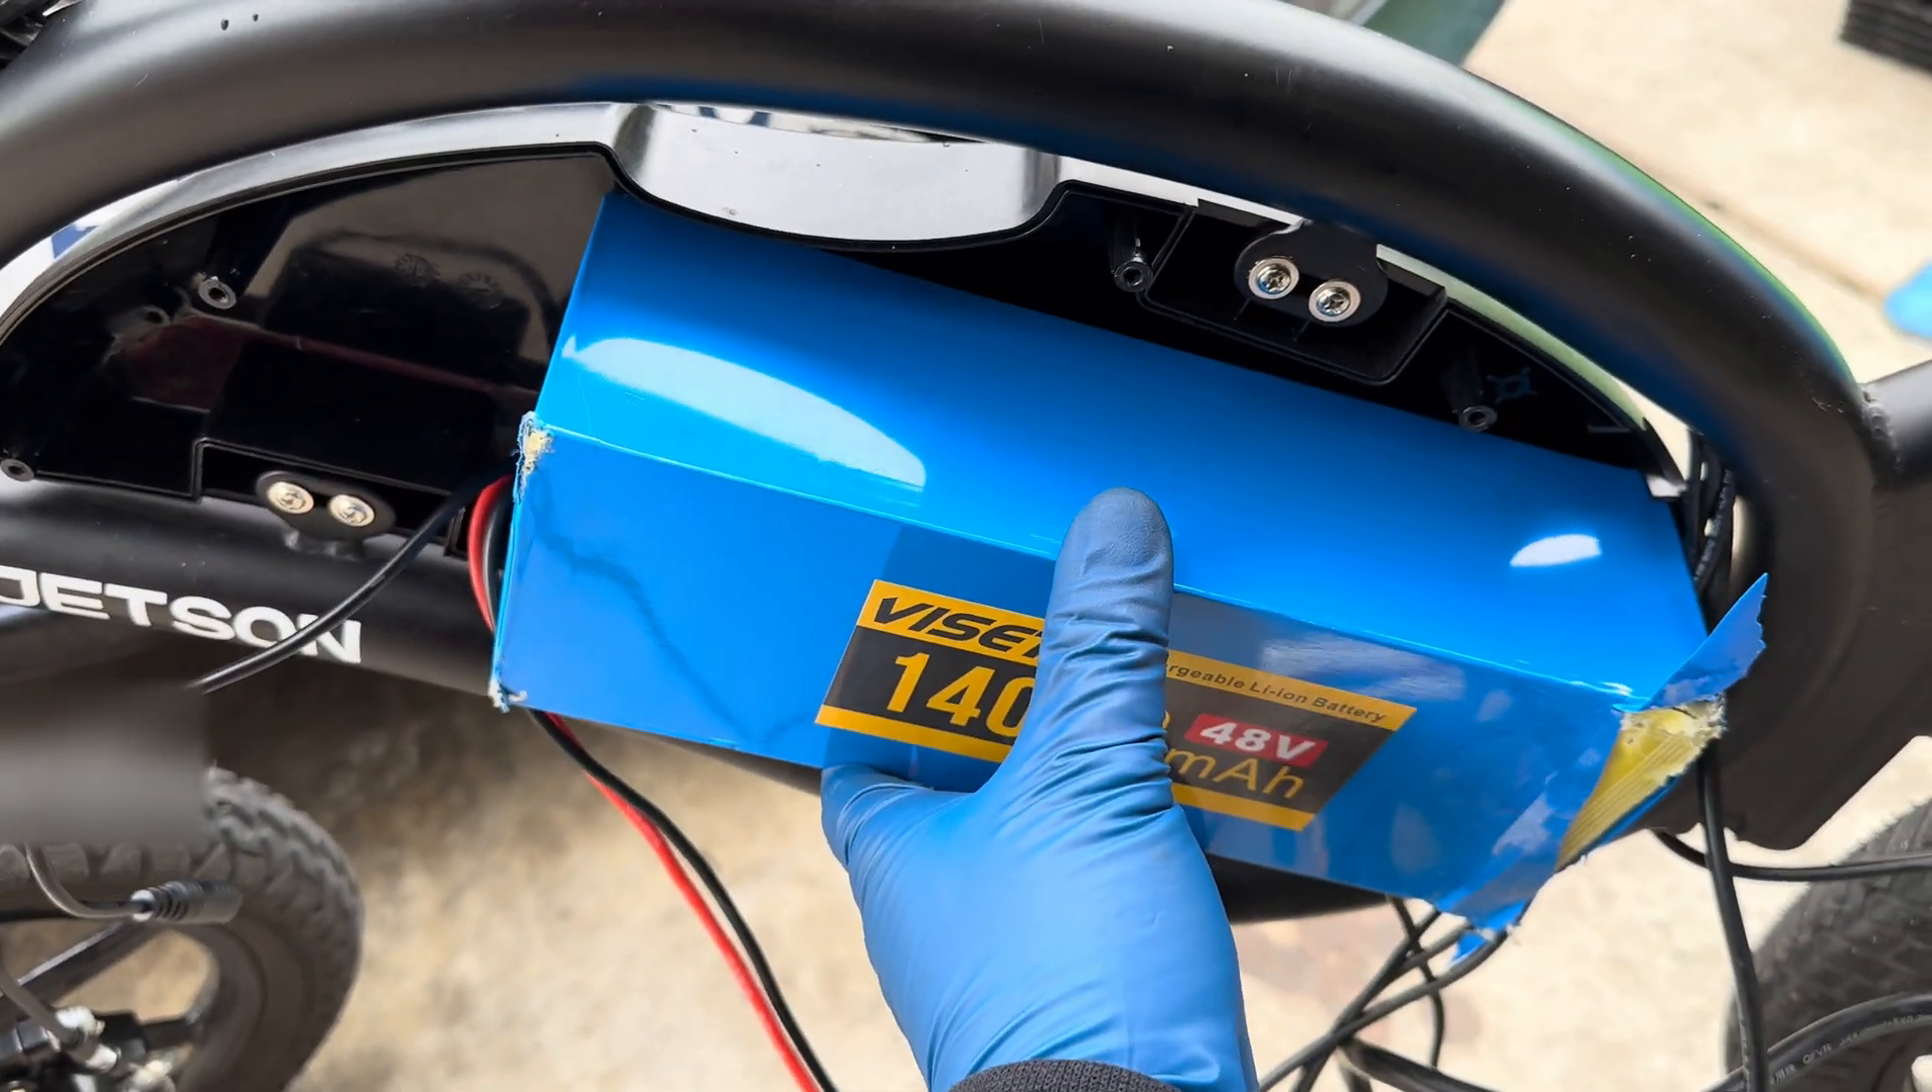So this battery is 14 amp it does not really fit in here it does not there's not a lot of room.